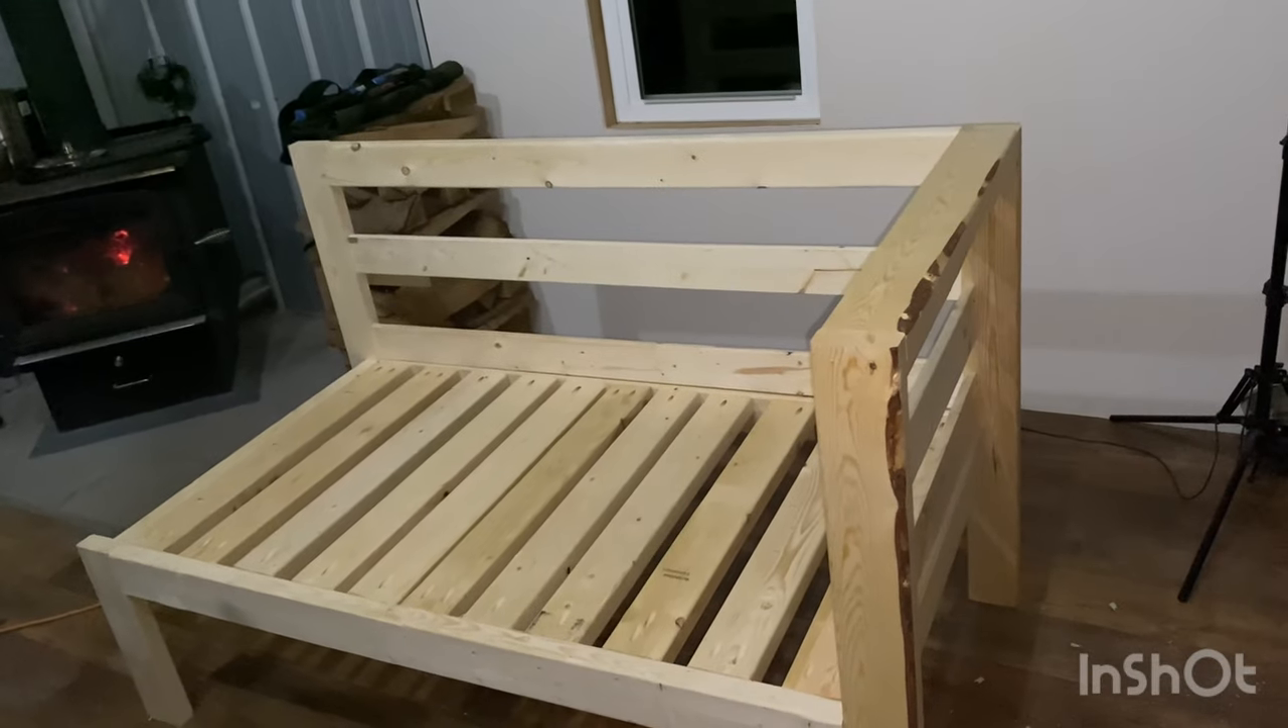So, the frame and everything is done now. We got all the seat slats and all the back slats and the side slats and such.